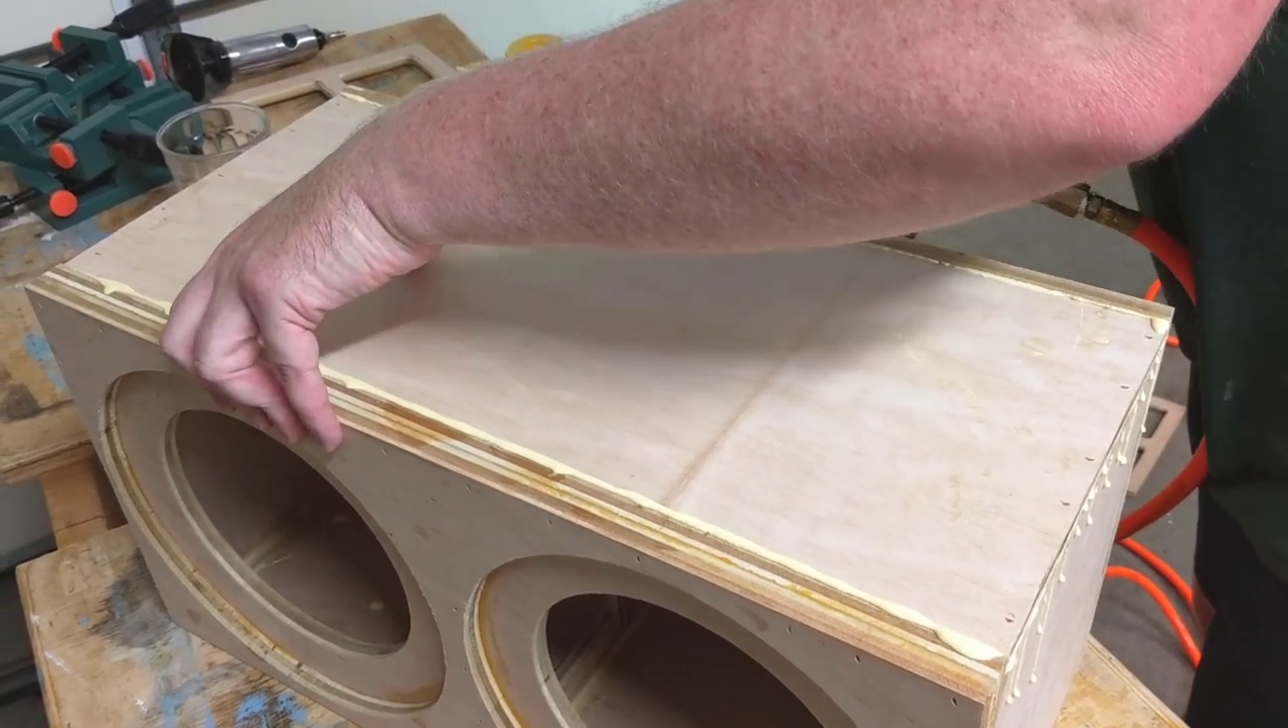This is the last step and this is the part where I start to get really super excited because now technically all you've got to do is put the speakers in and wire it up and it can play some music.